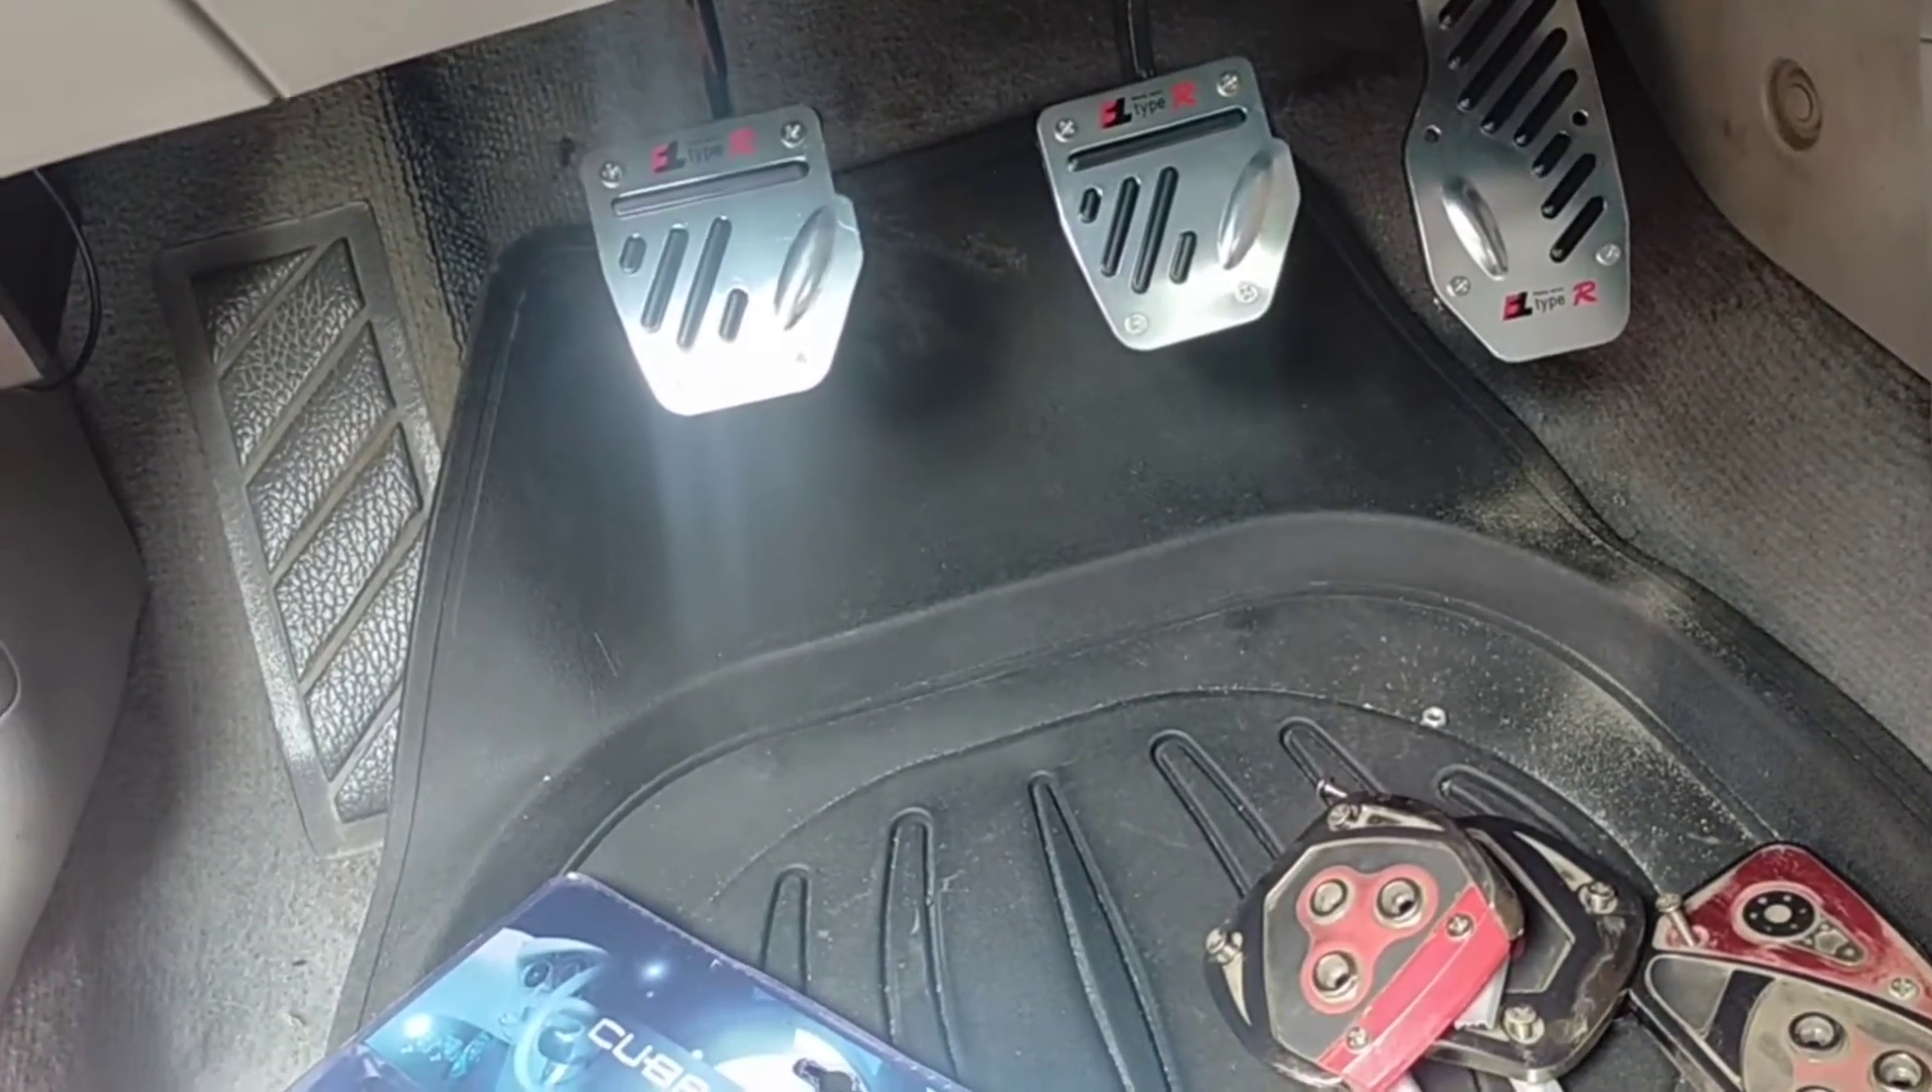So, ayun na mga Pafs Nakabit ko na yung pedal.